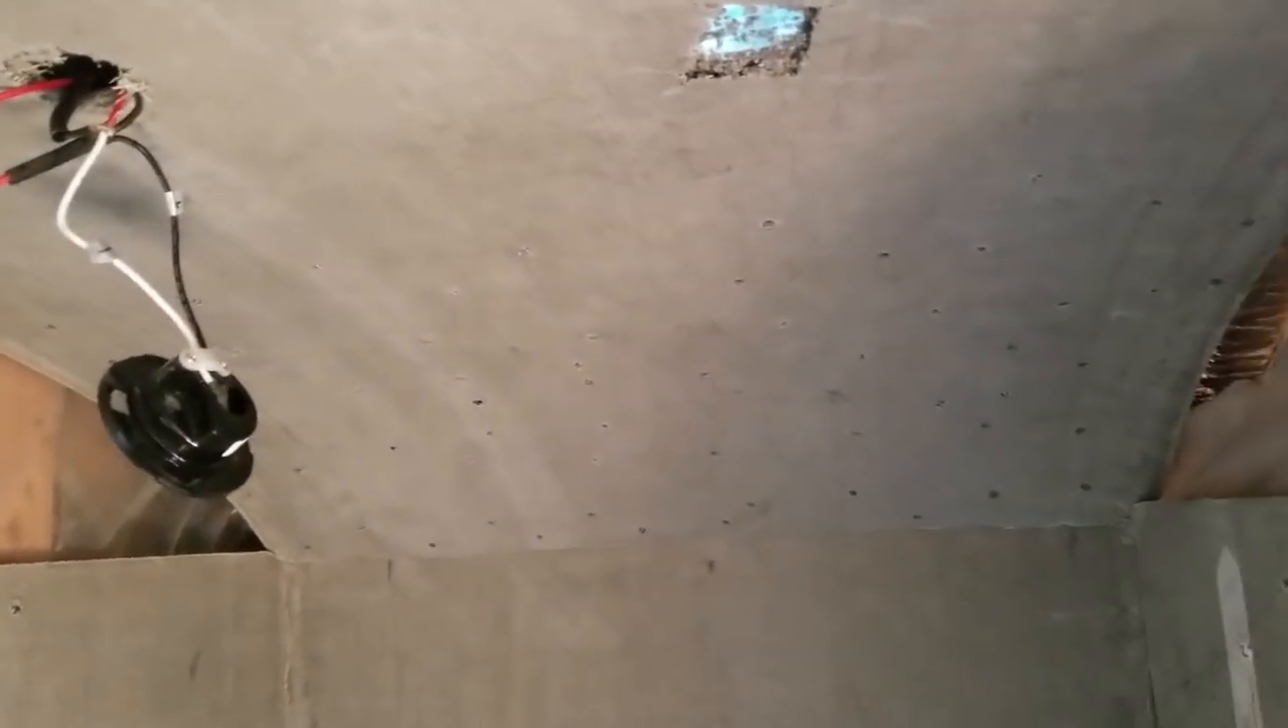Okay so i got the roof piece in or the ceiling piece in.